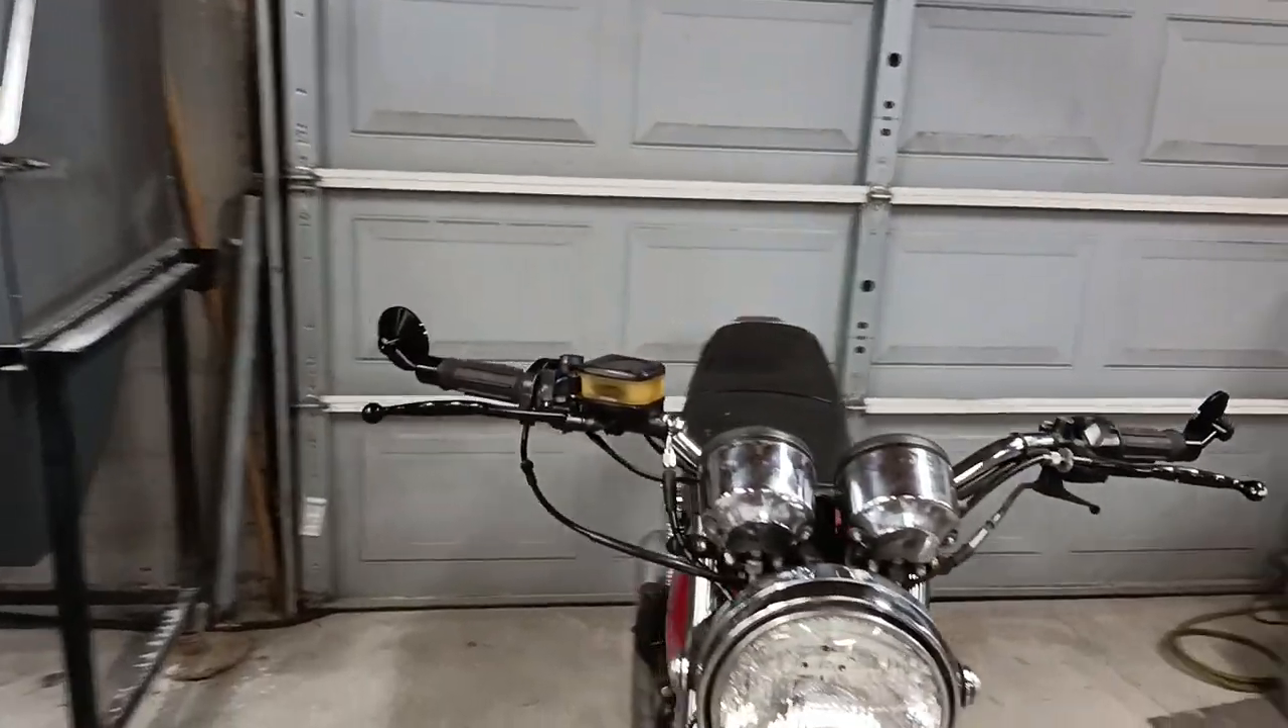We've got these mirrors installed and i'll do my final adjustment on them.